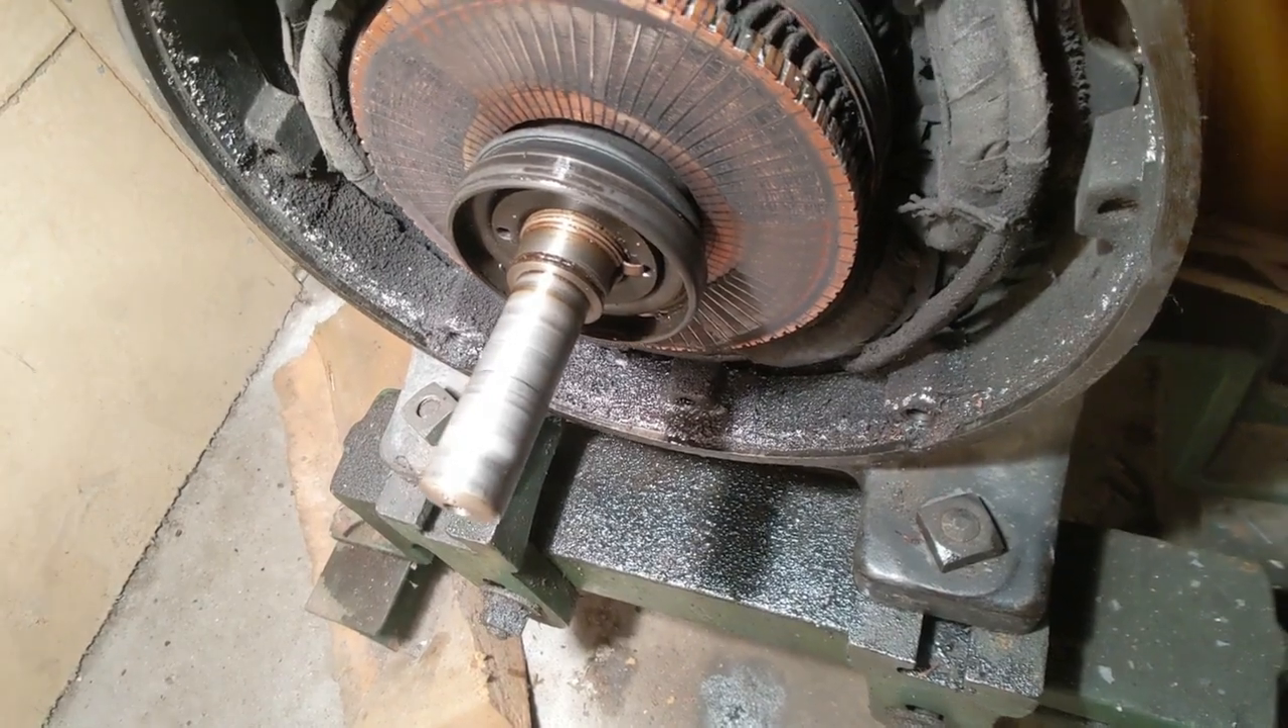Okay, with the bell removed, you can see the commutator.